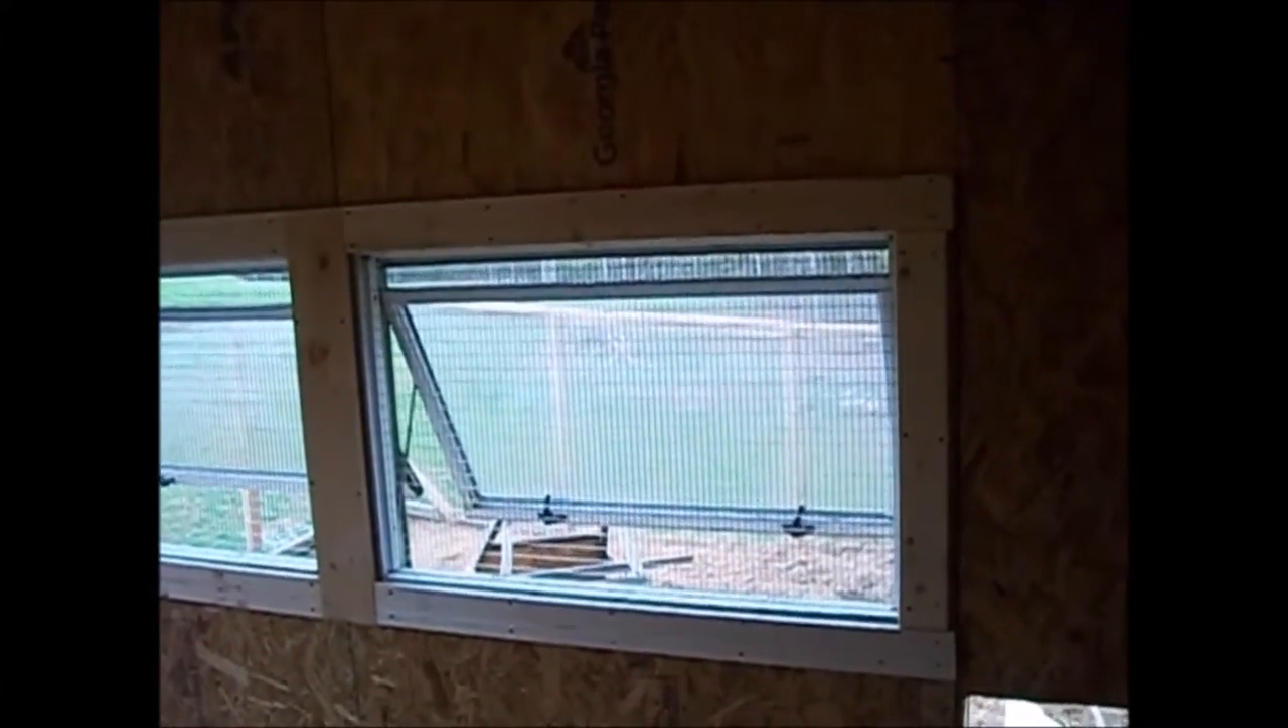Well as you can see we got the molding up on the inside of the double windows and they're all wired up that one's all wired up and molded and we're just about ready for paint.